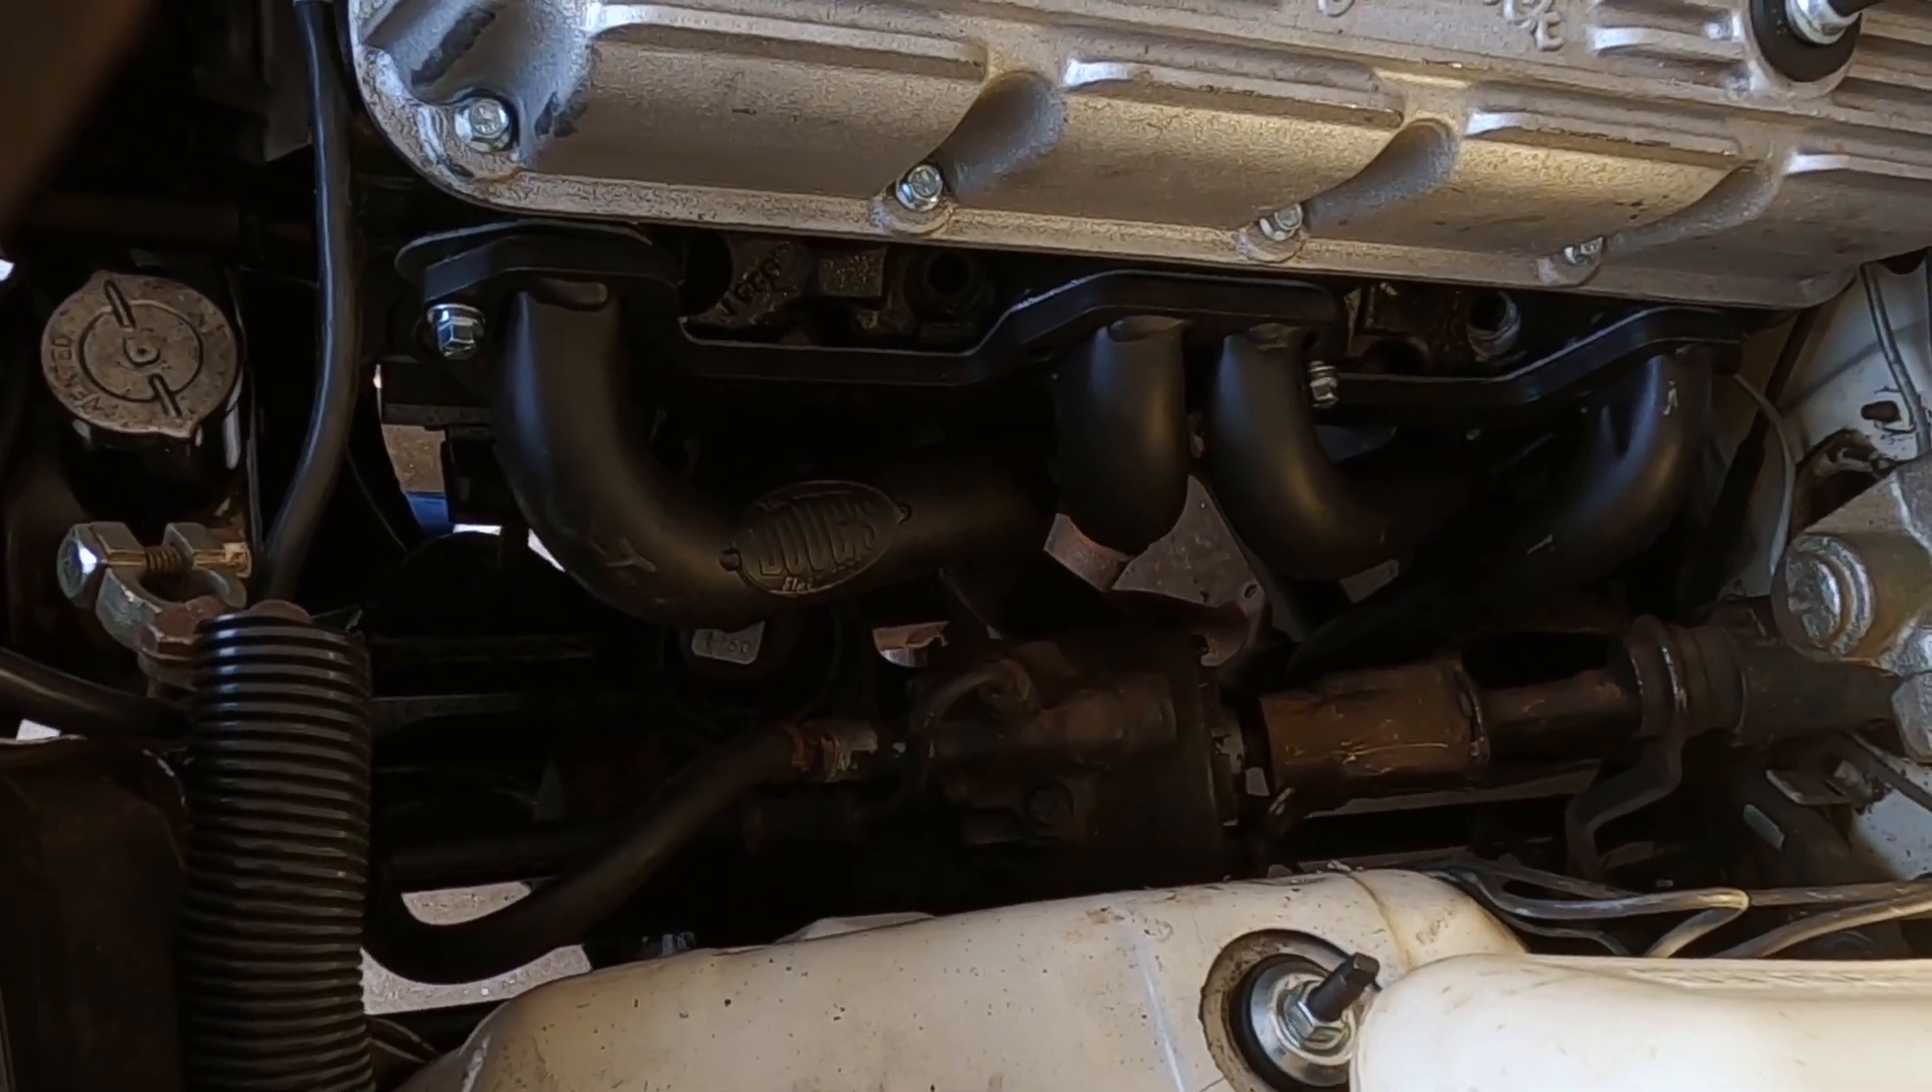First set of headers is on obviously driver's side.